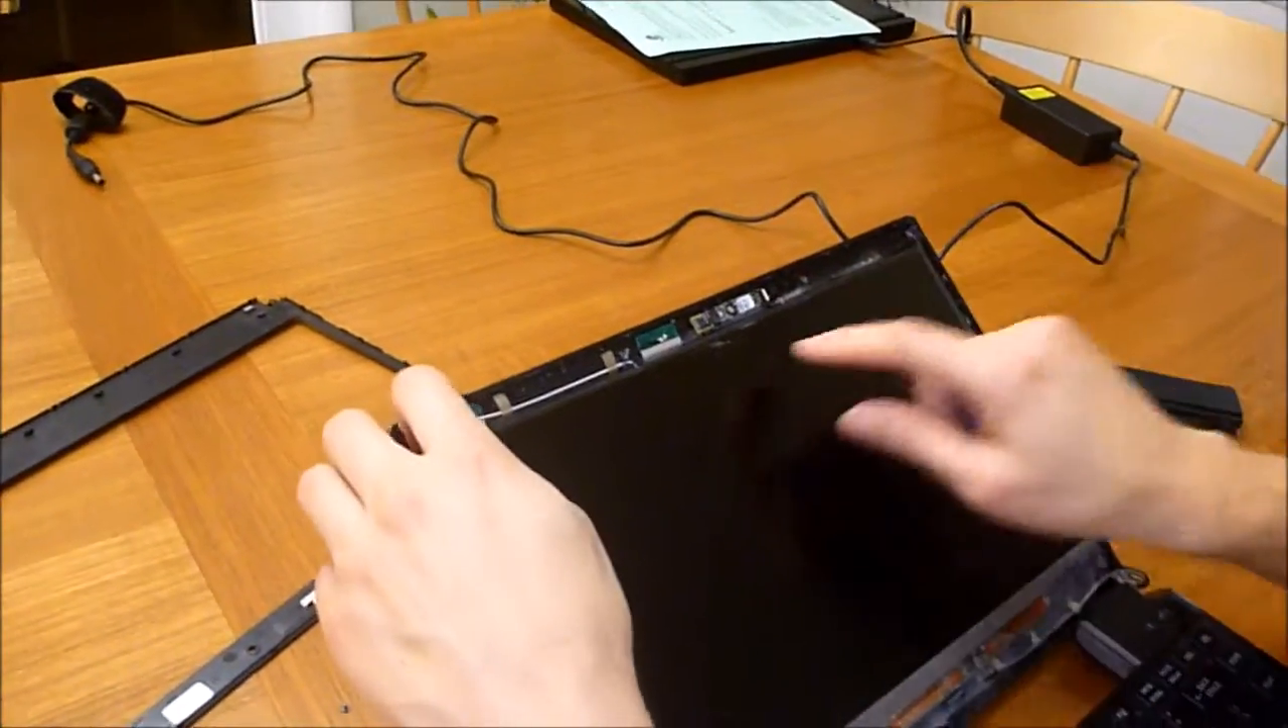And voila voila the whole bezel came off now here's the screen the cracked LCD.